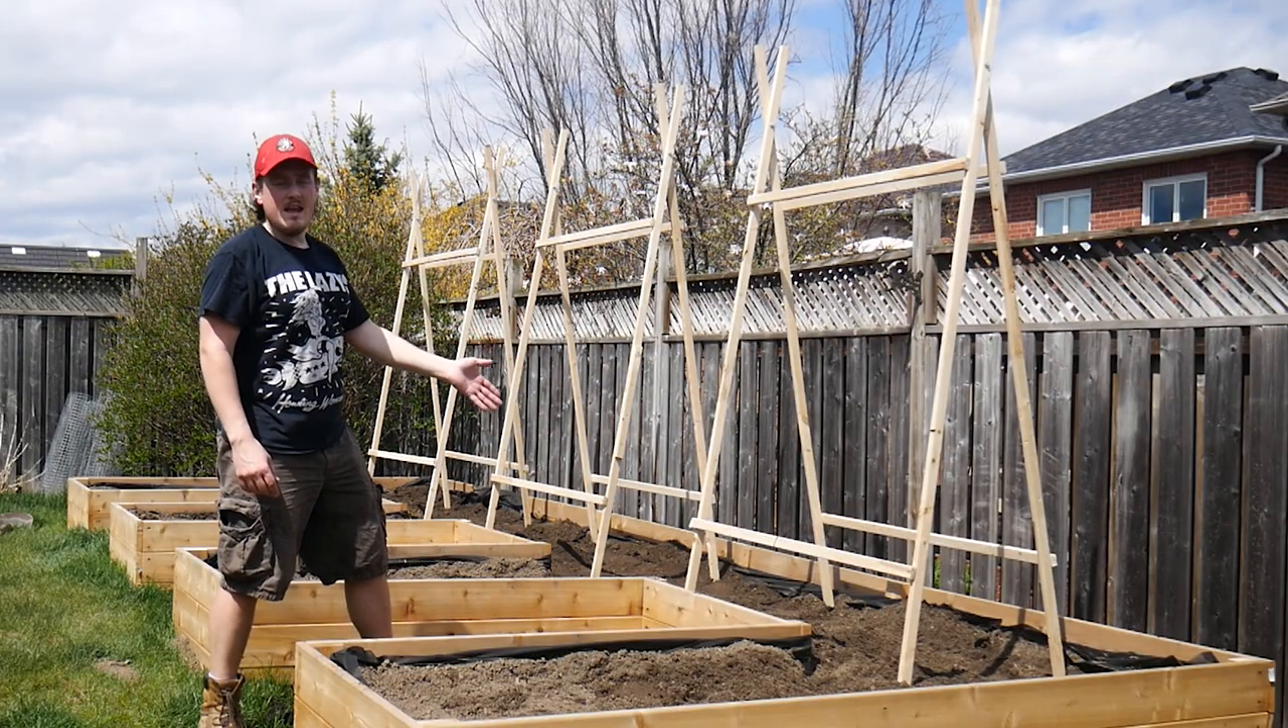Well, as you can see, now all three trellises are in the garden.